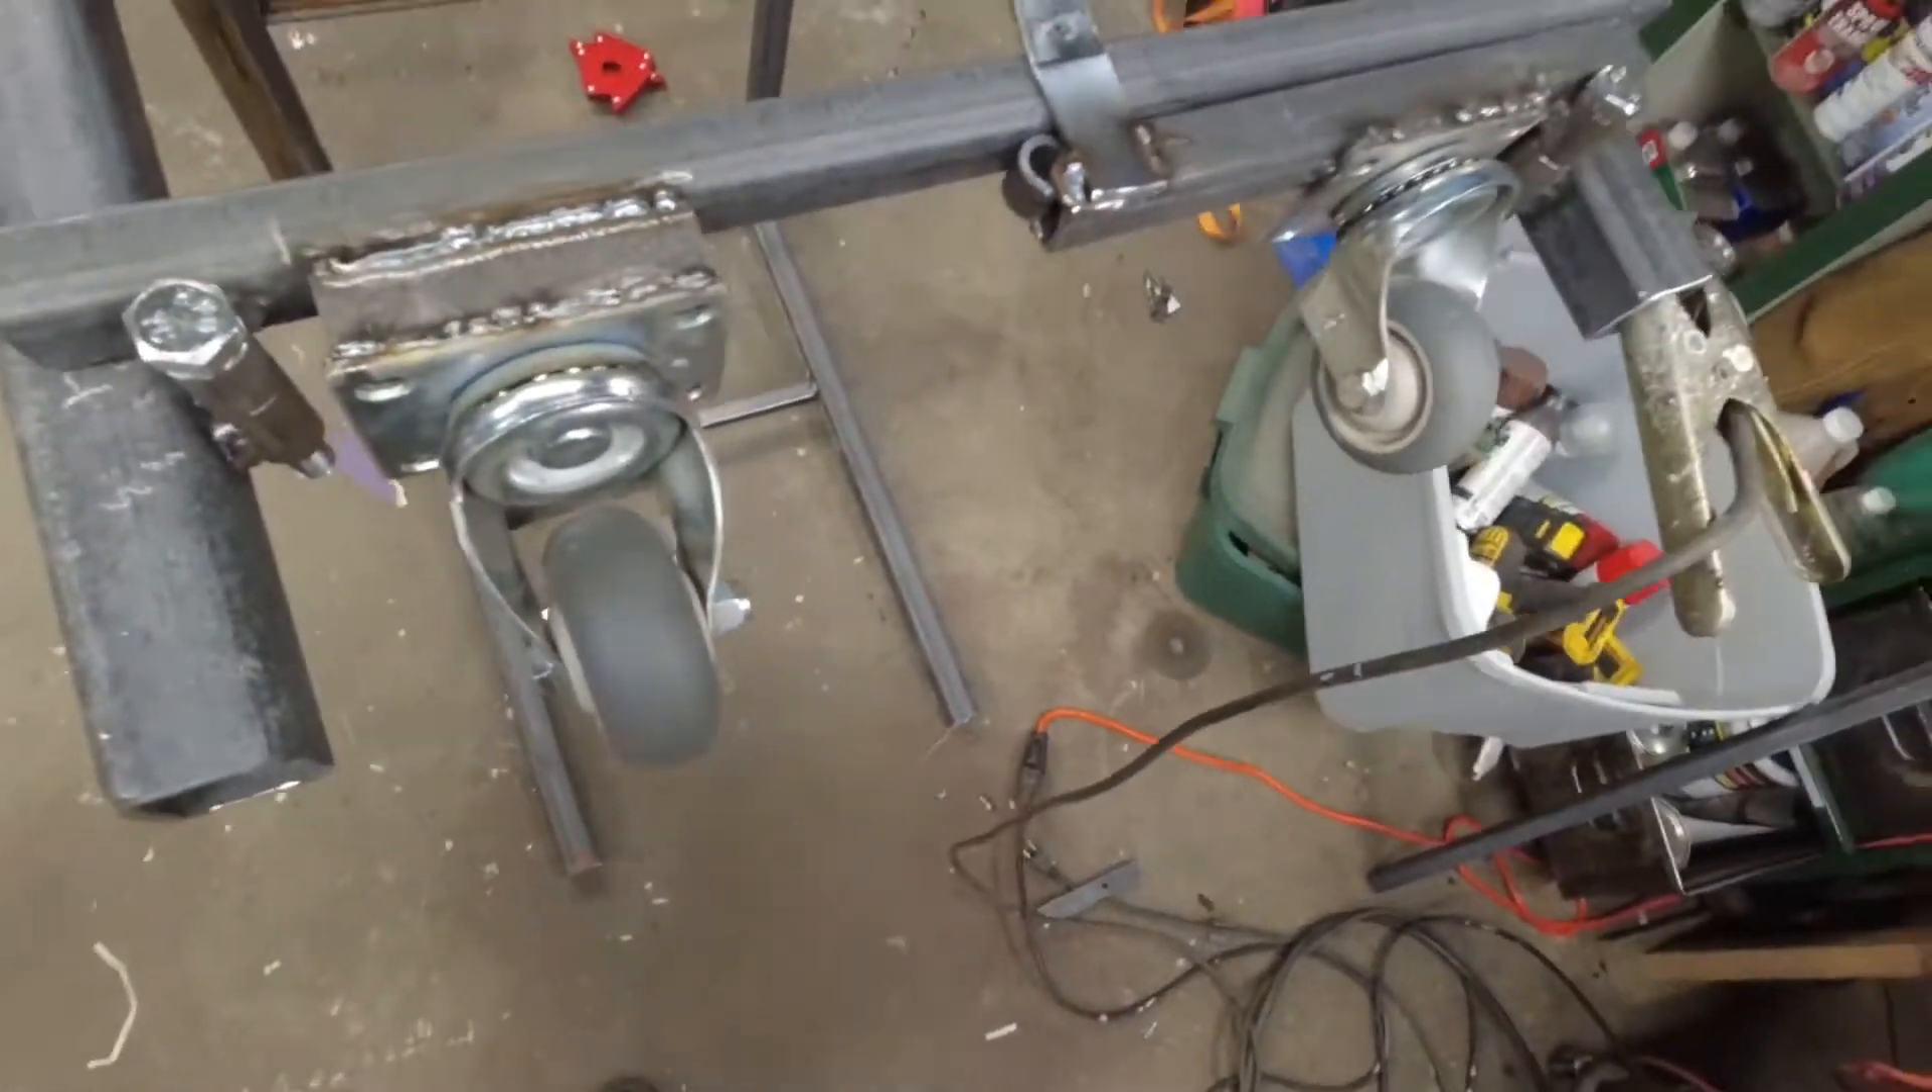All right, so that's the wheel assembly basically built.